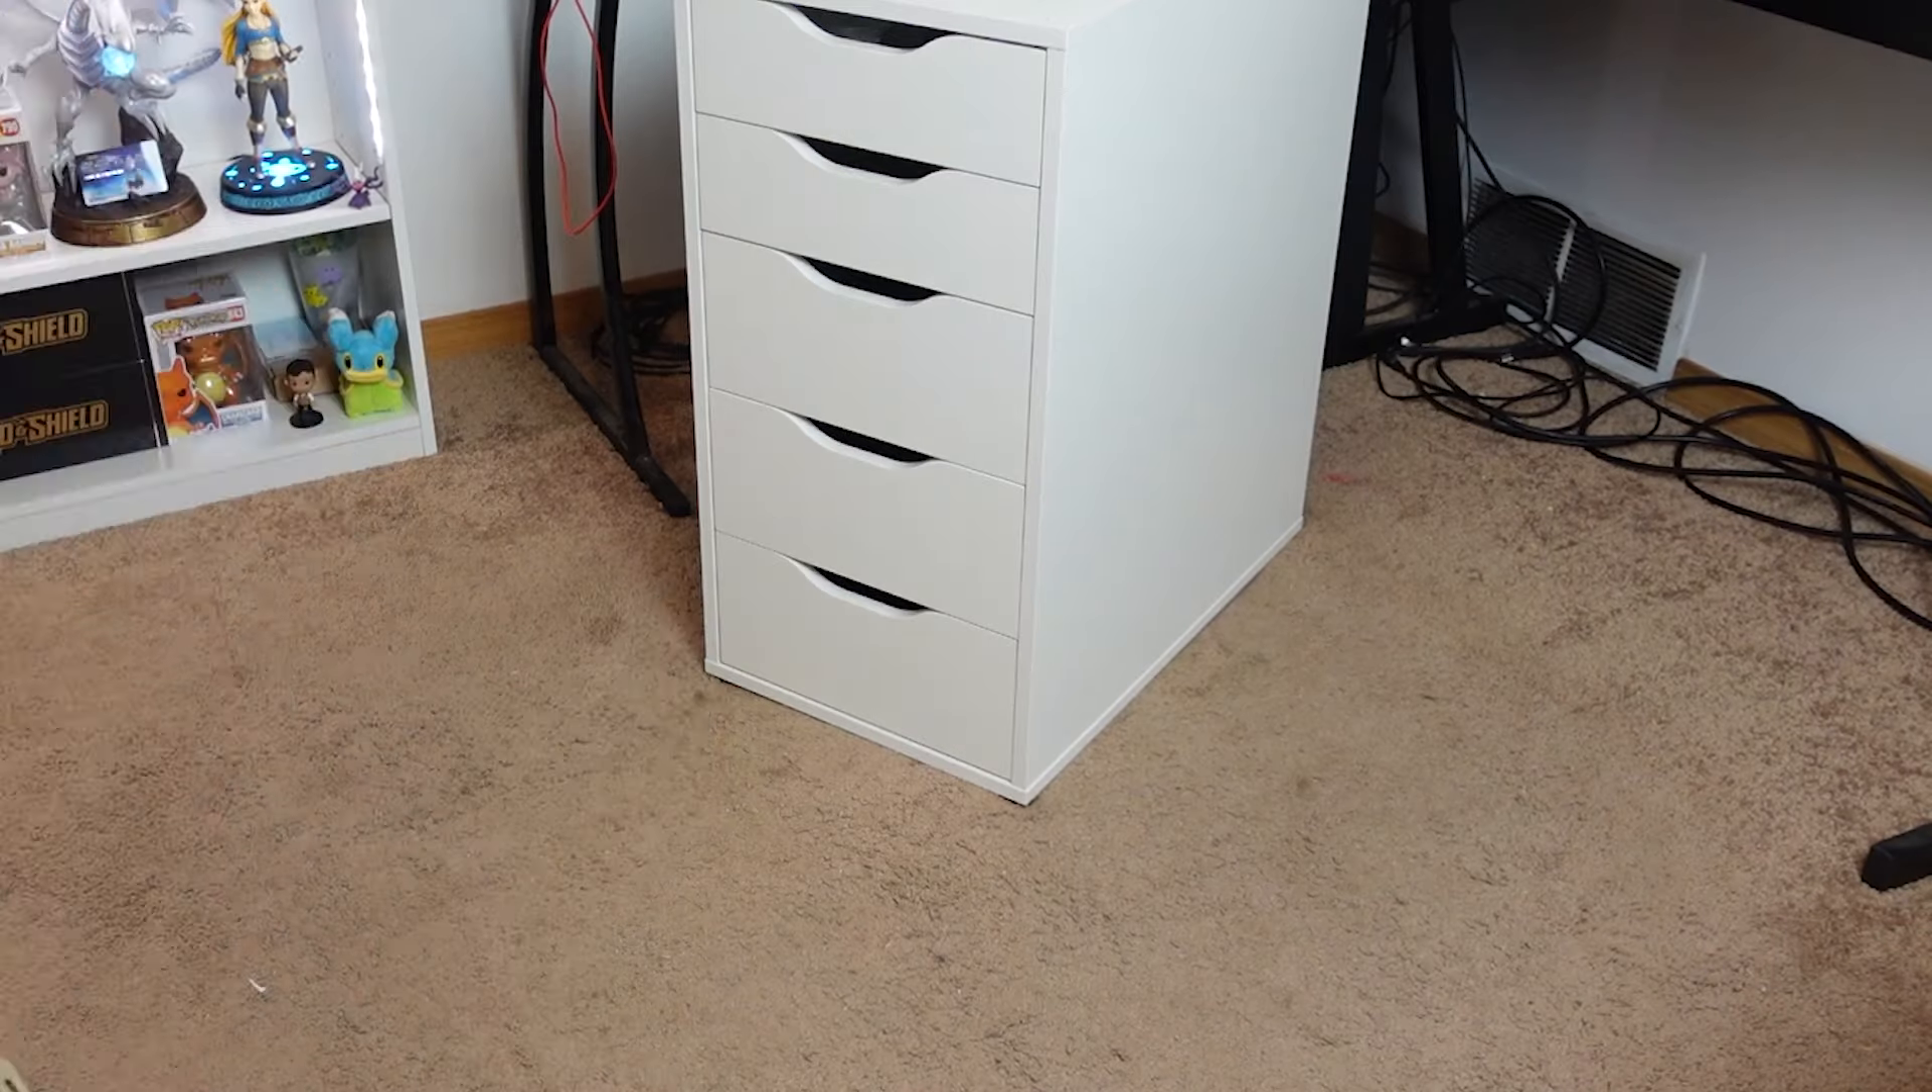One Alex drawer unit fully assembled.